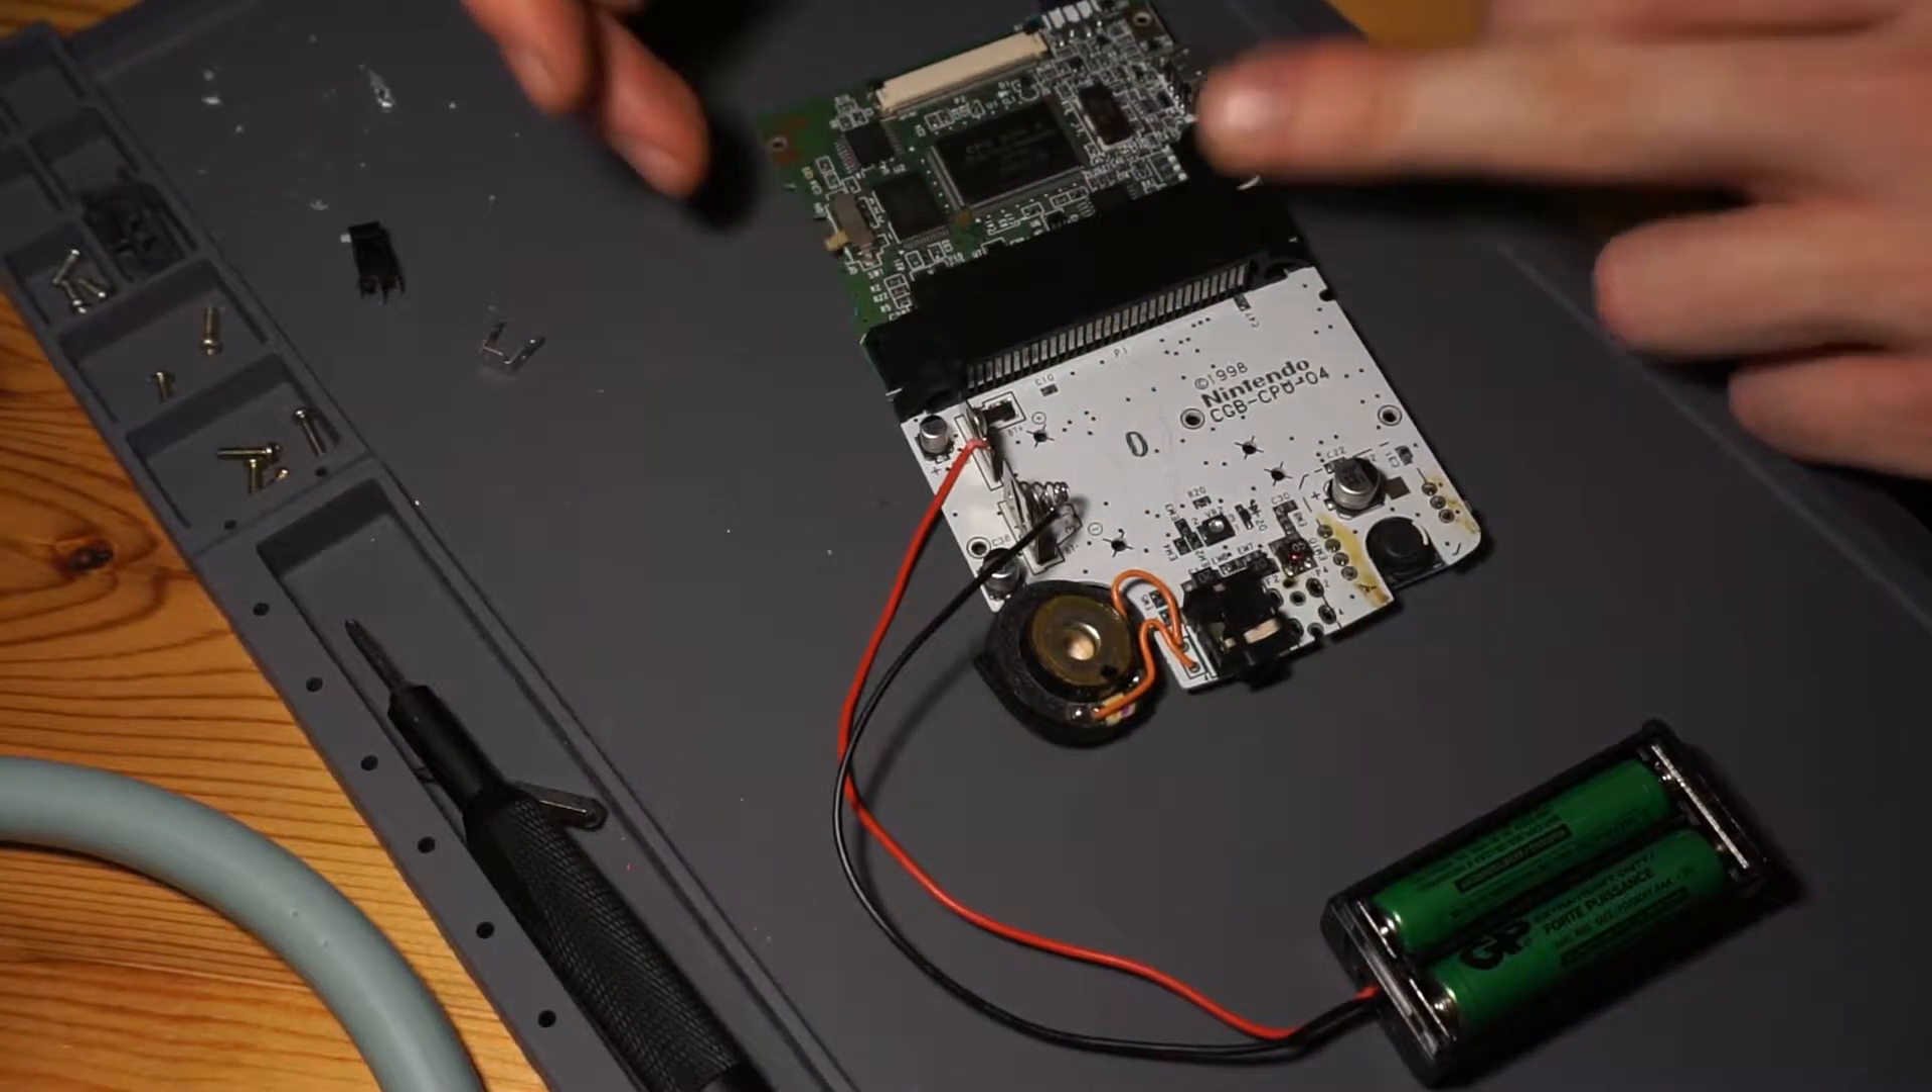So if I er er obviously it's just the board at the moment there's no screen but if I switch it on I get nothing.